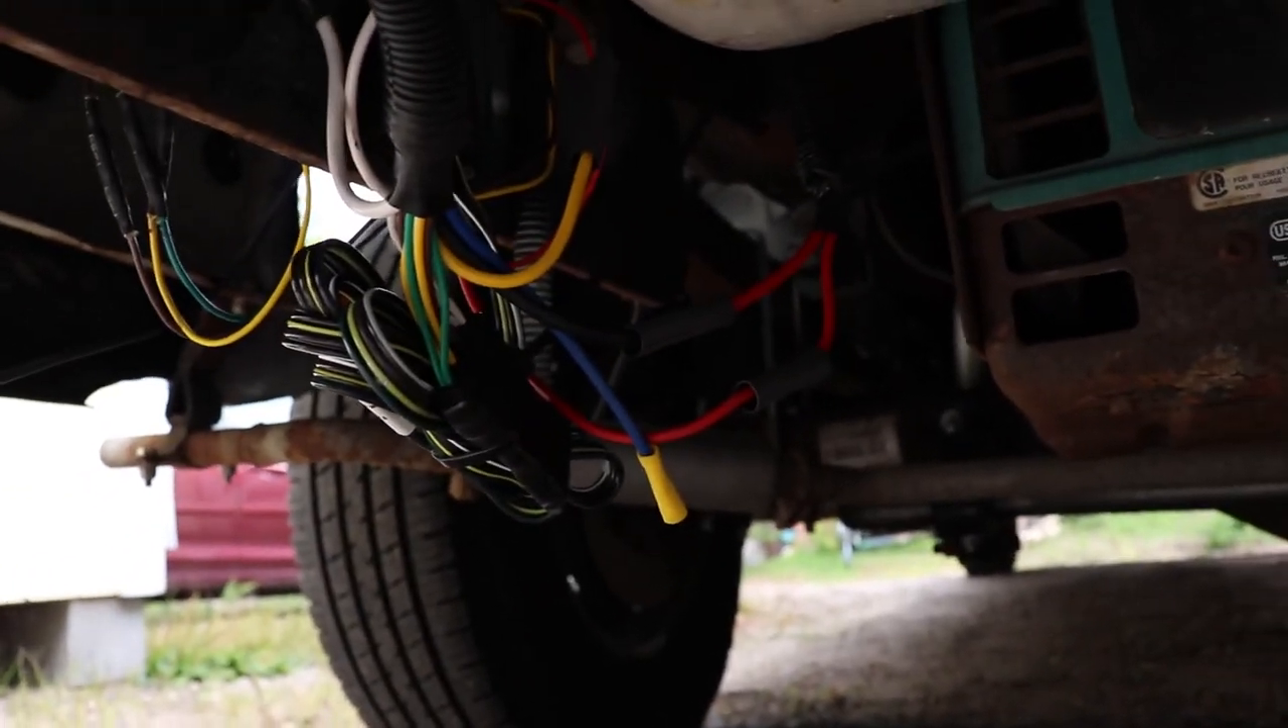Everything here is hooked up except for the blue wire now.